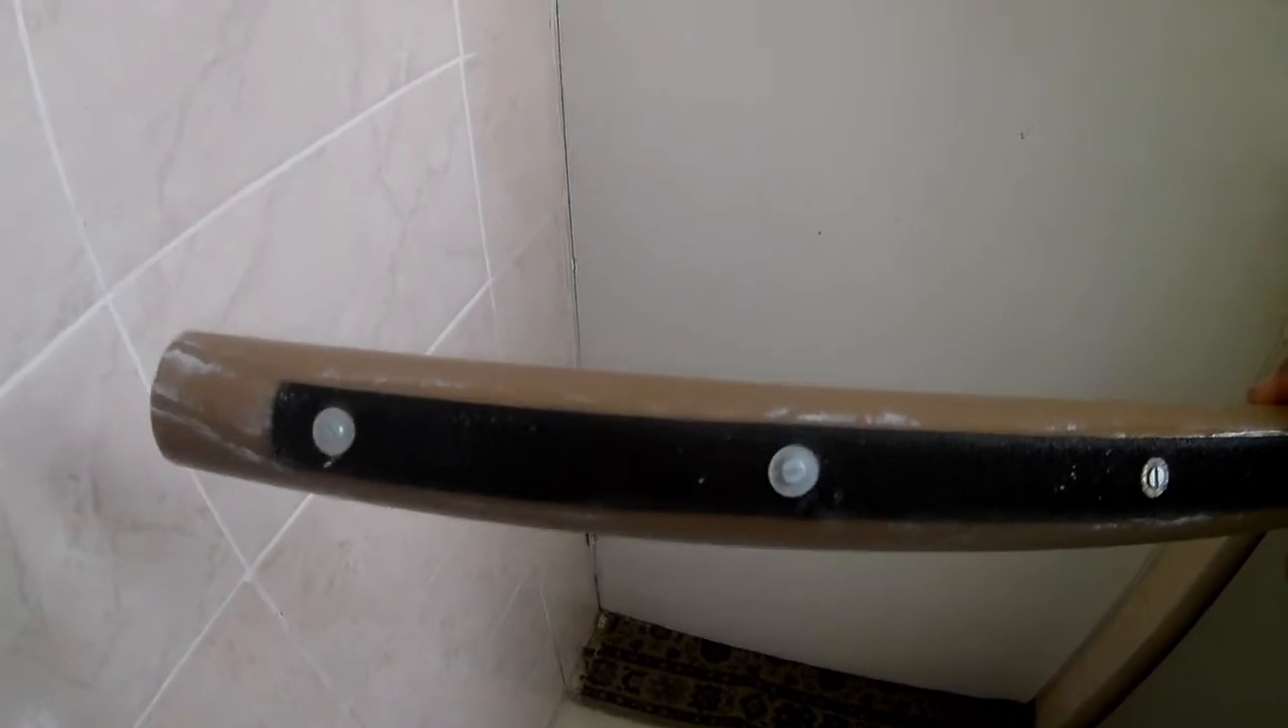Eu coloquei uns furinhos e parafusei o velcro. Isso é justamente para que o velcro não saia.